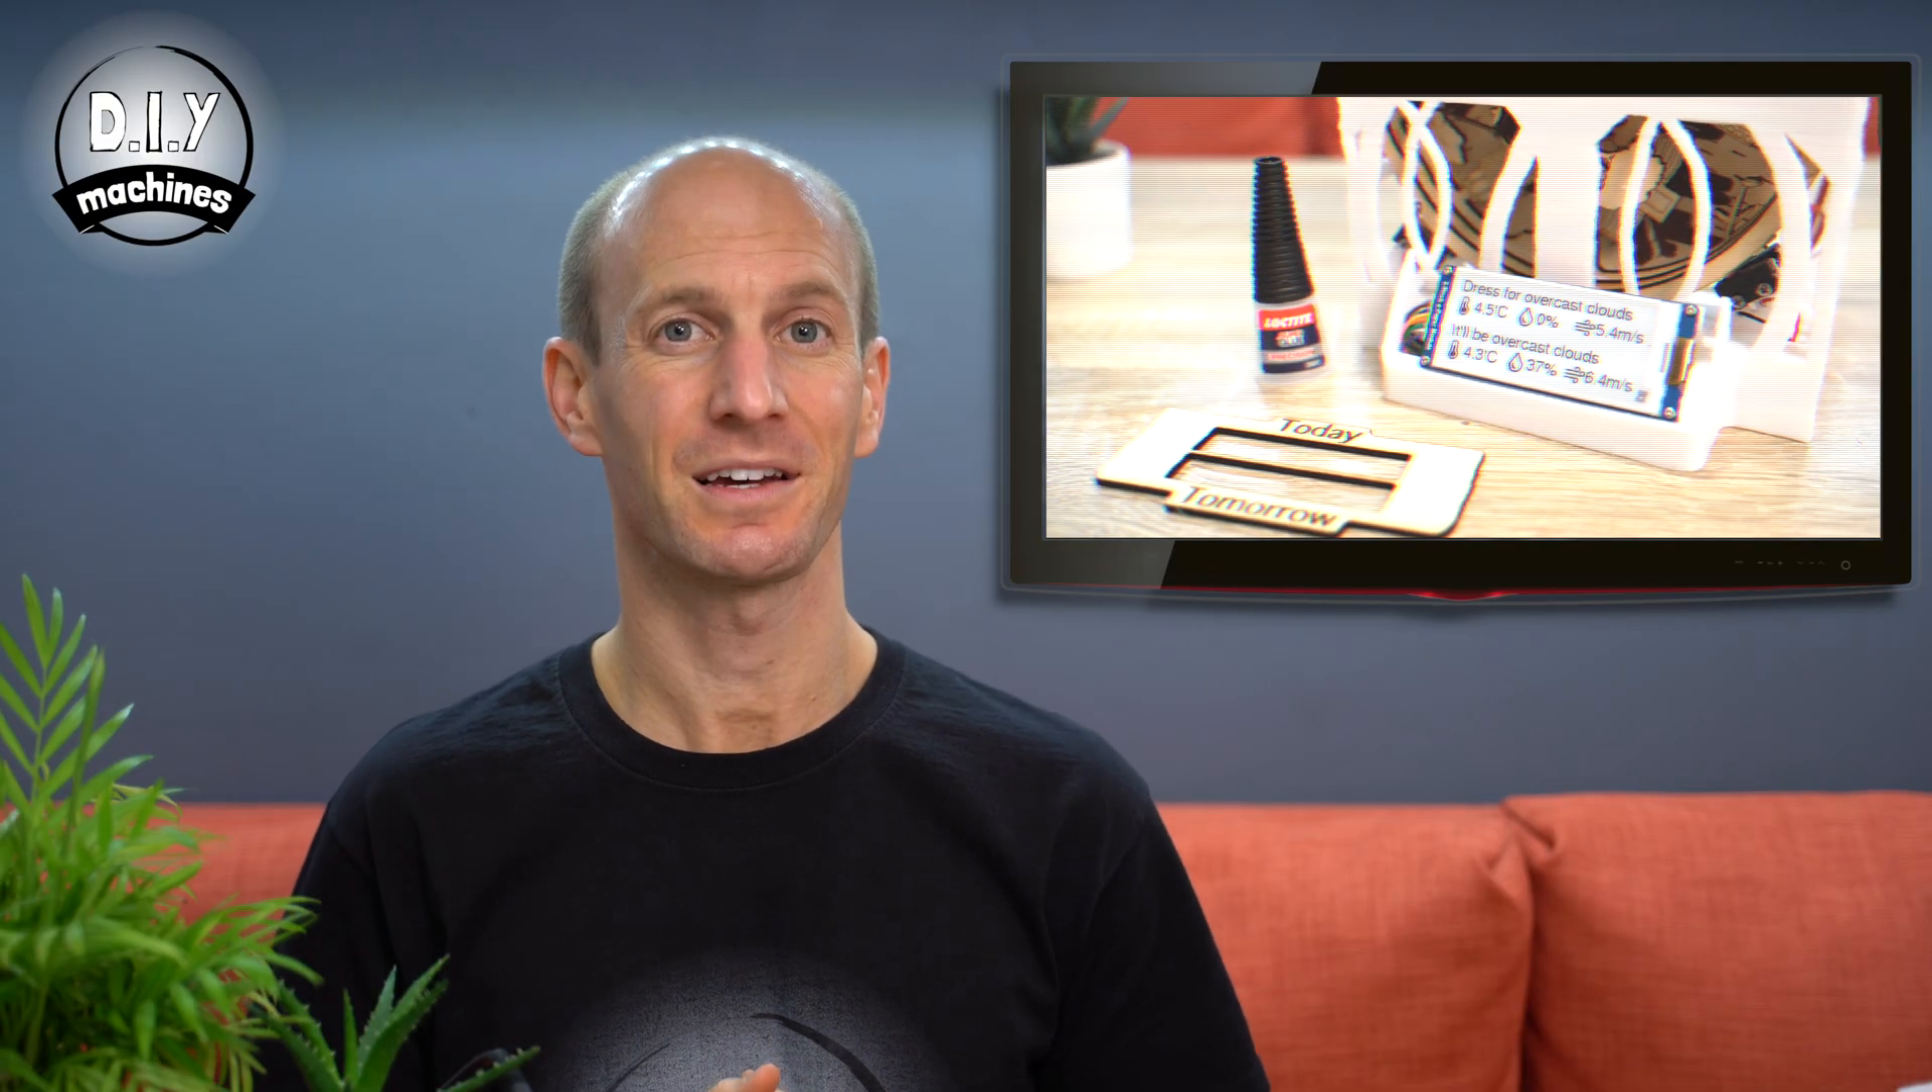The display itself is simply pushed into place. It will be held down securely when we add a cover on top of it later.